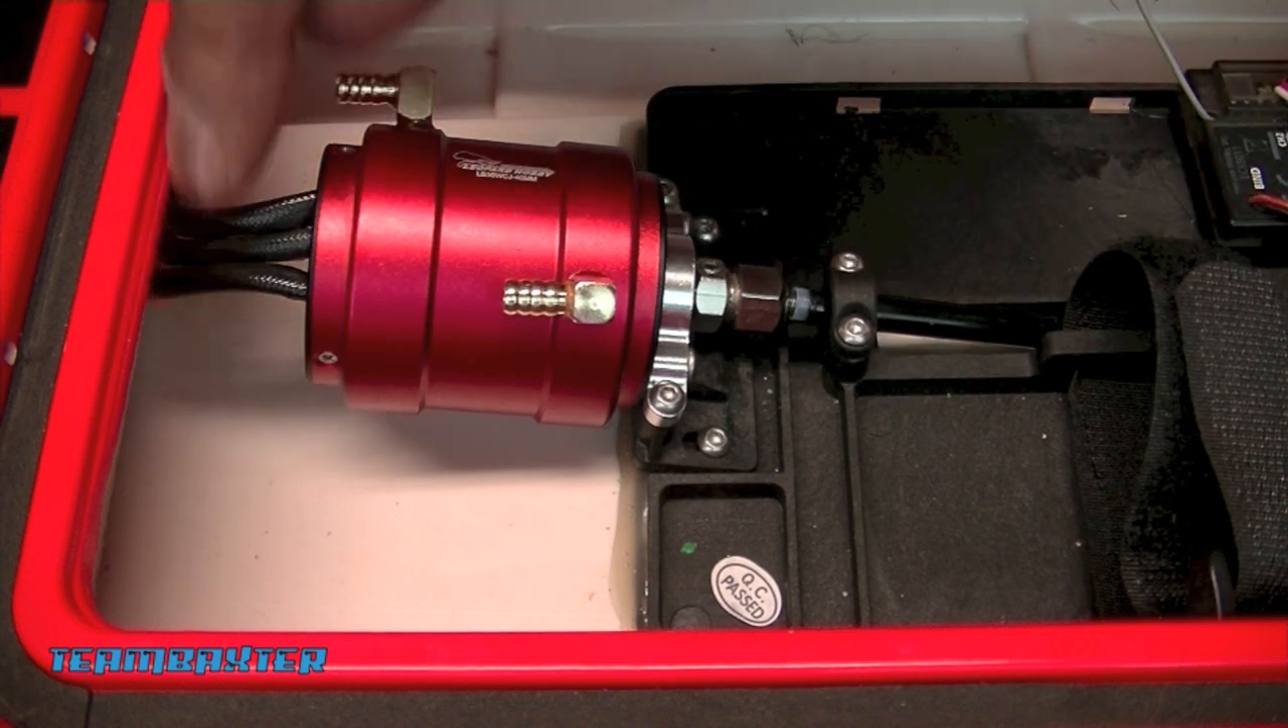So now I've got the motor installed.